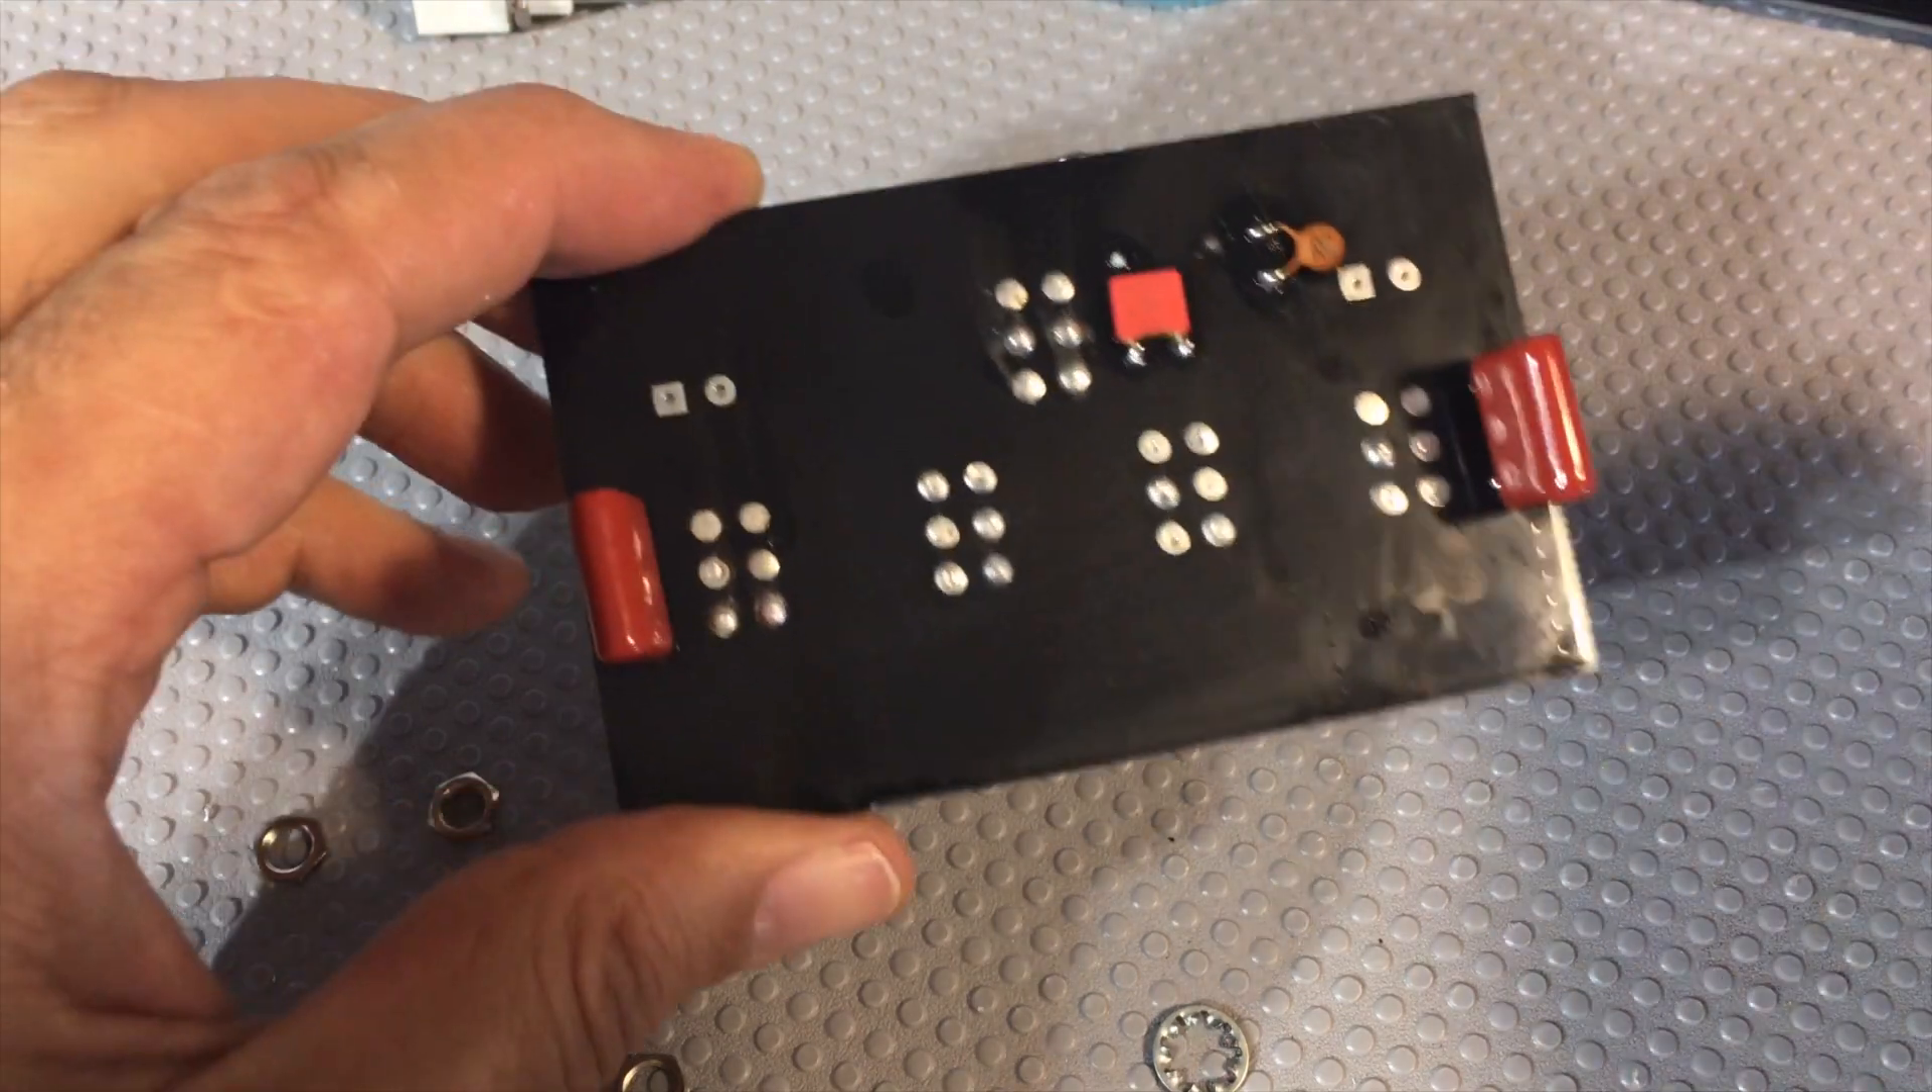And then on the underside, I've put in these two caps, the DC blocking.